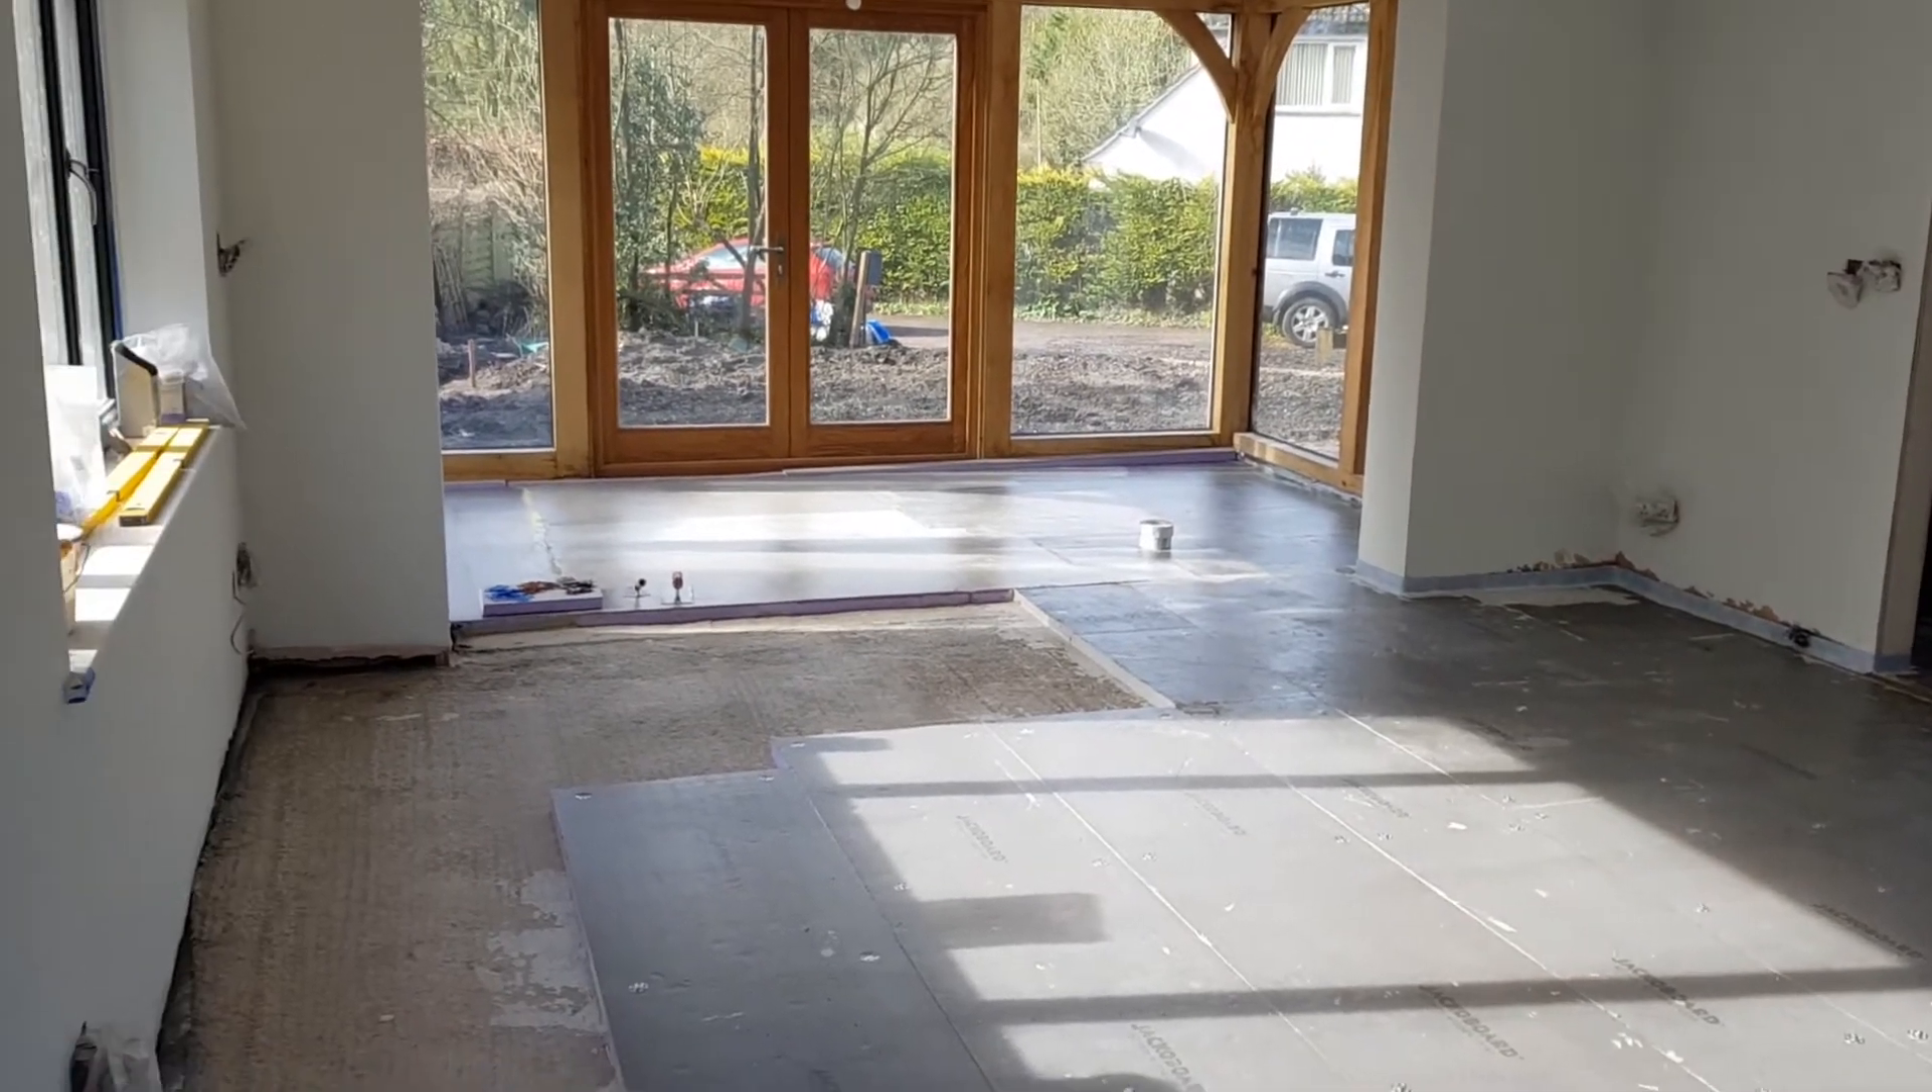So we've just got as you can see a couple more panels to put in.